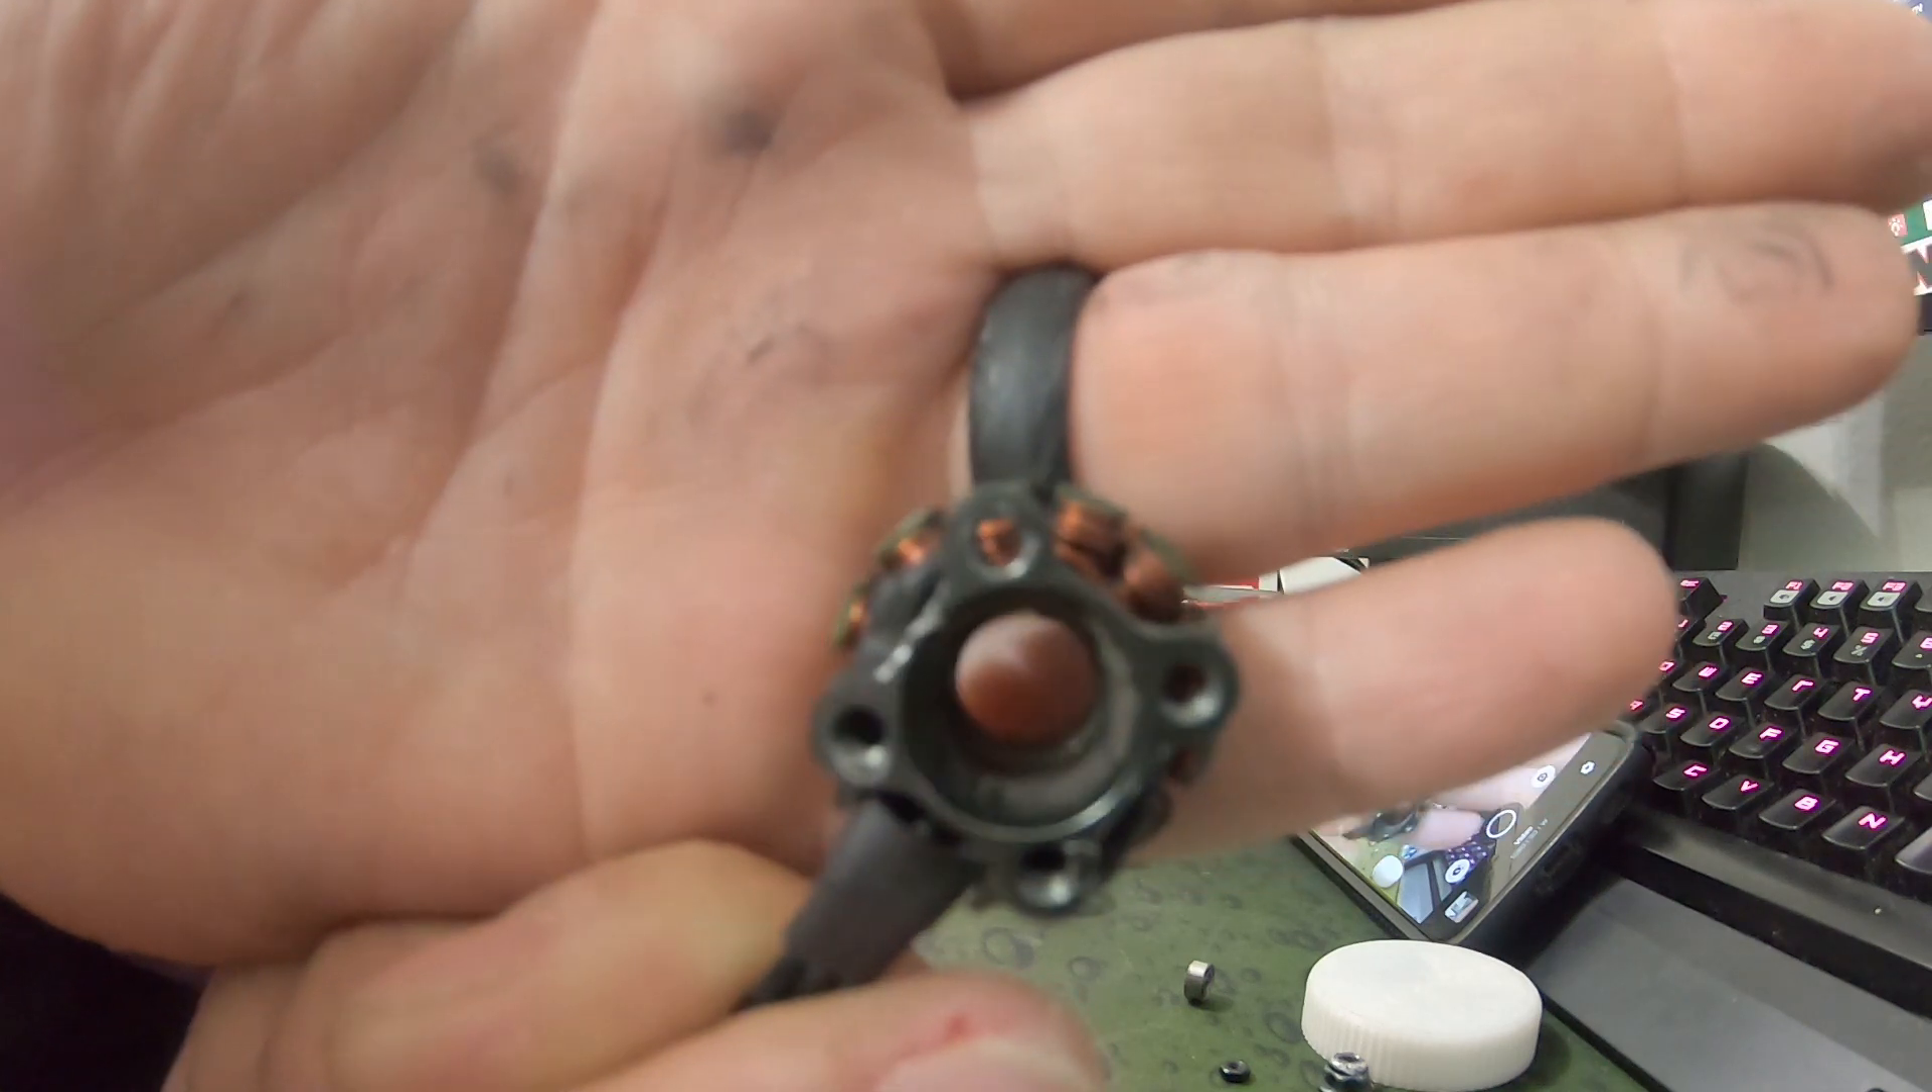Alright, I got both bearings out. You can see the hole is now empty. No bearings in there.